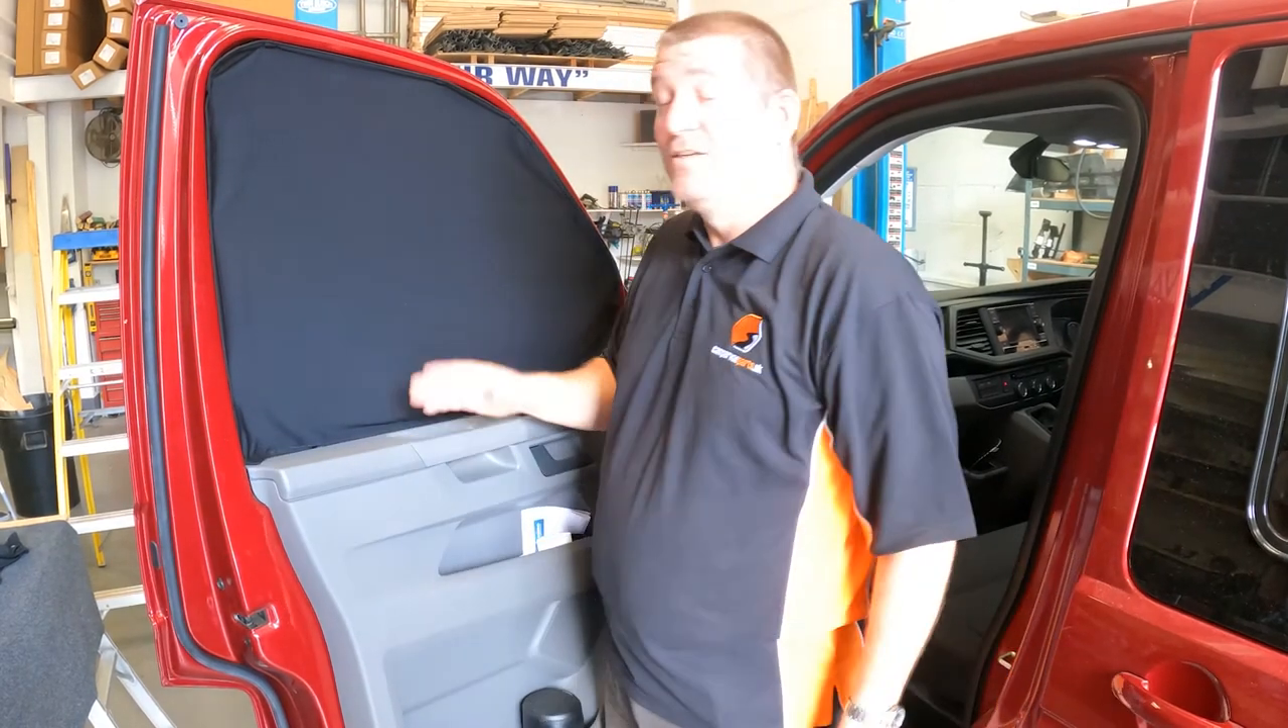That screen is now fitted it is as simple as that on both the driver and the passenger door.